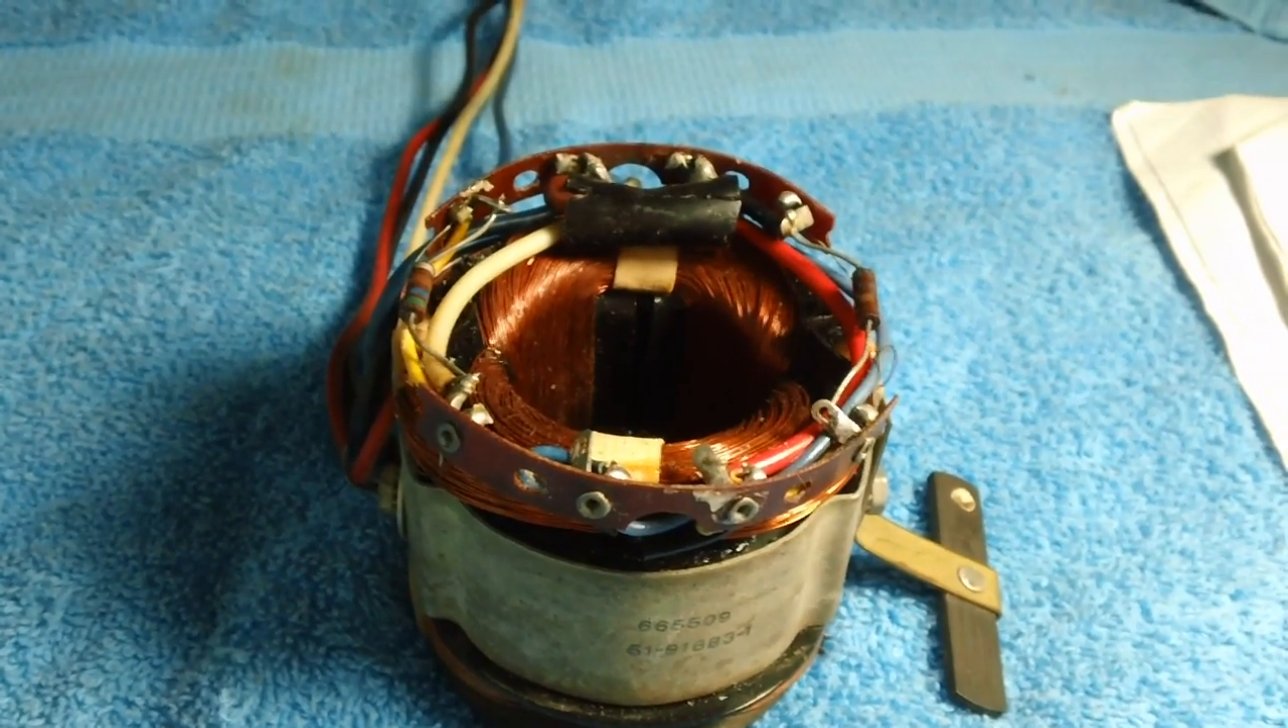Well, the old yoke is out of the TV.